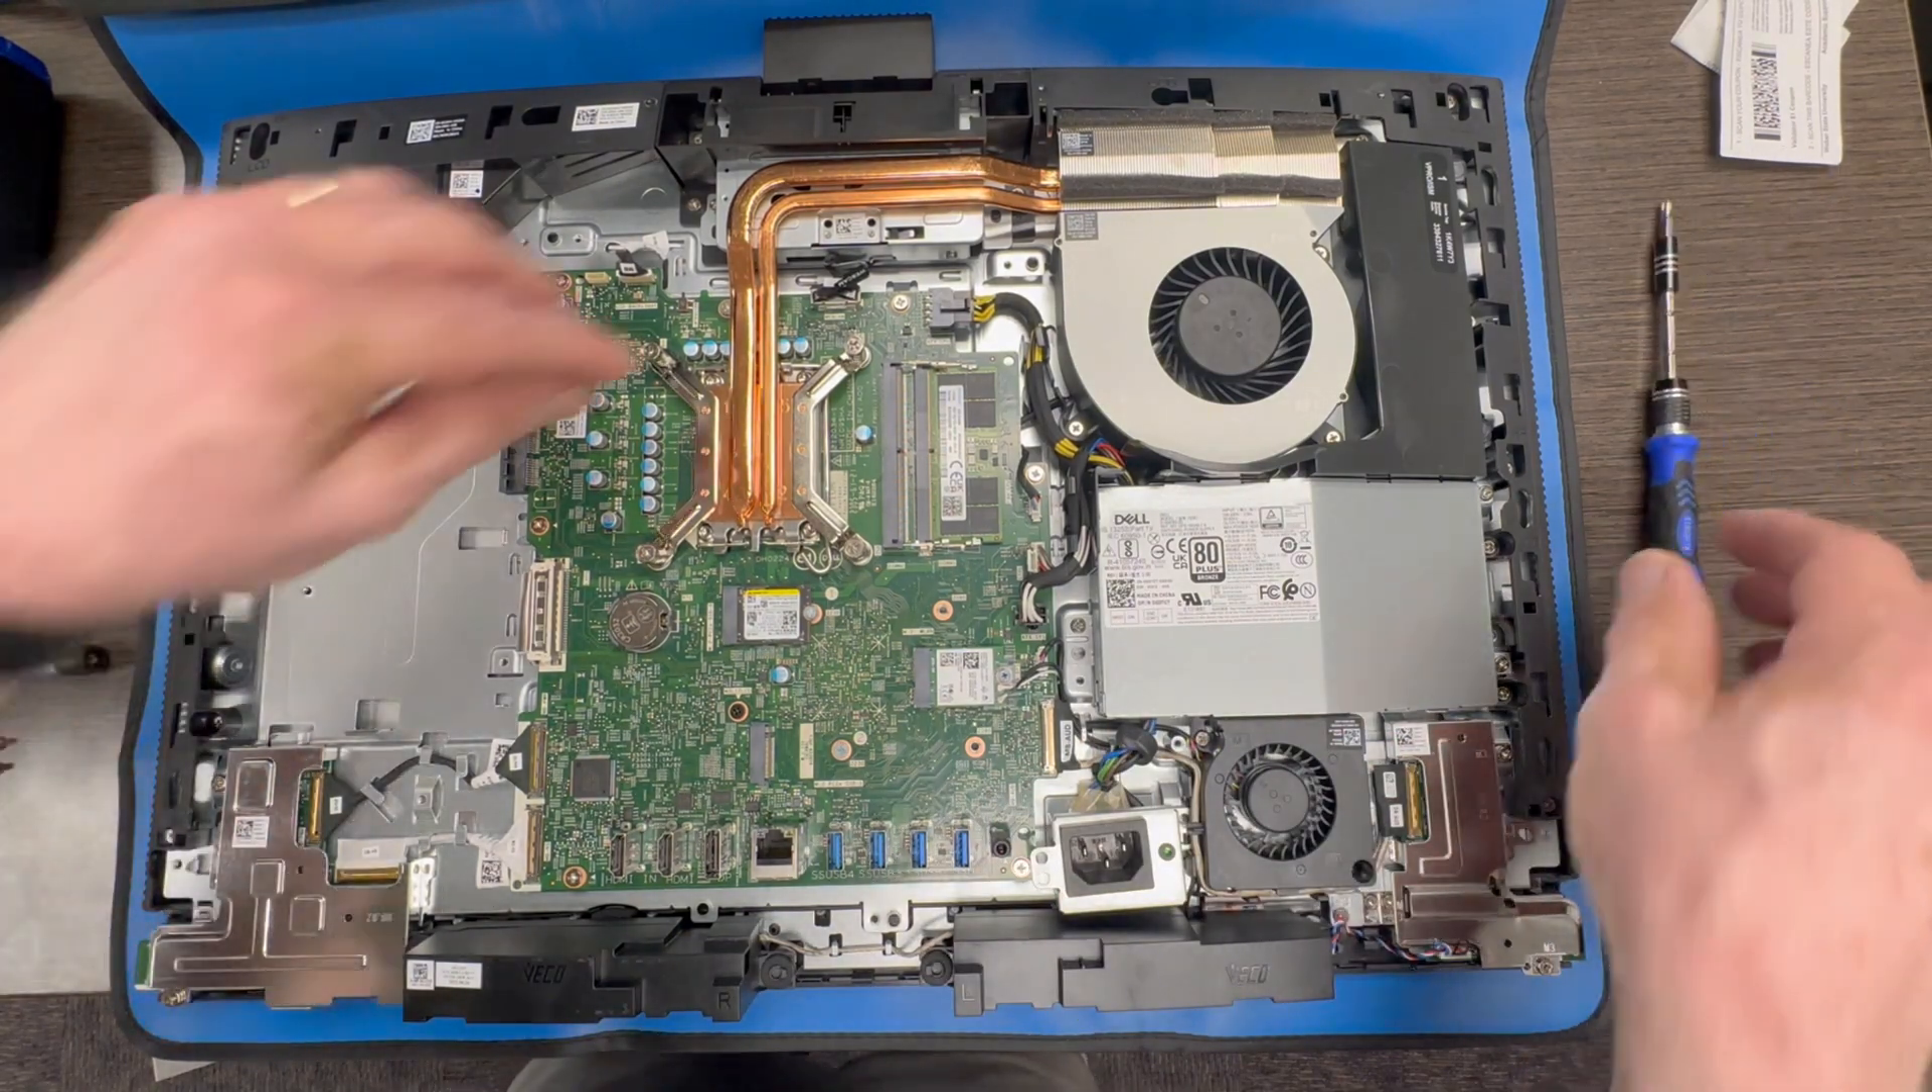Now the entire motherboard is exposed.